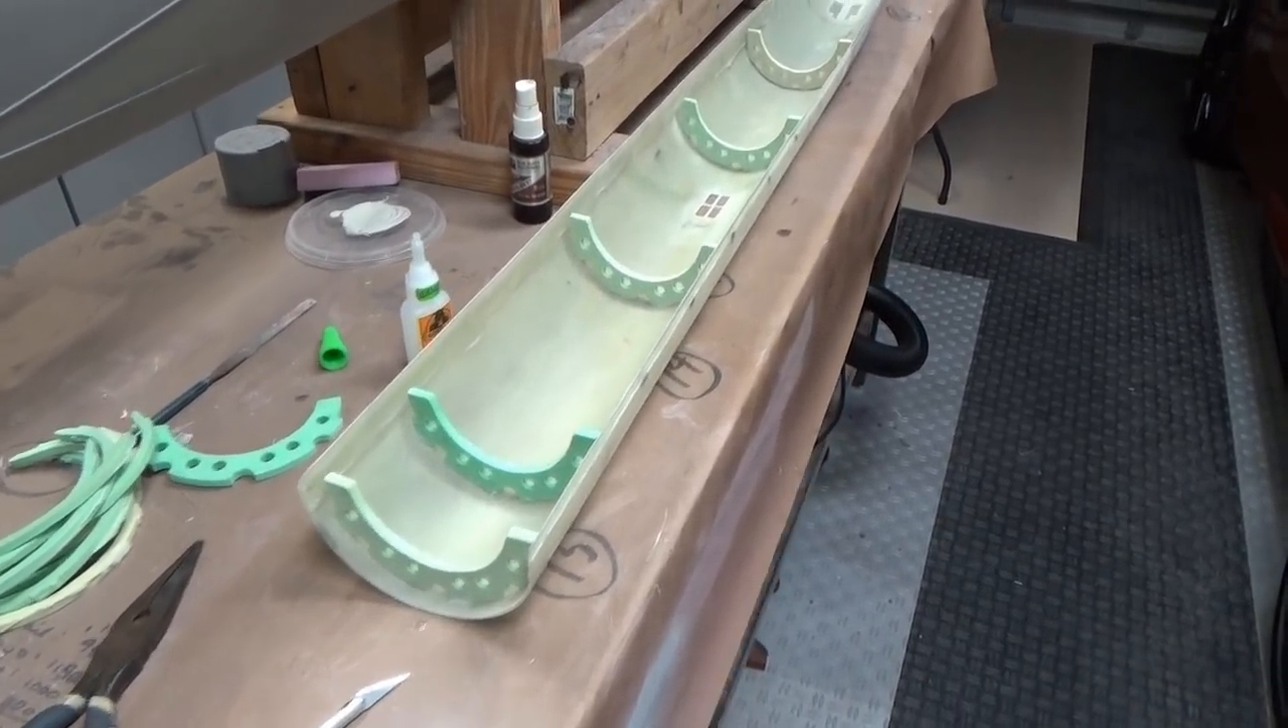All right, as you can see, I have gone ahead and I've started to install the supplied bulk heads into the lower hull.